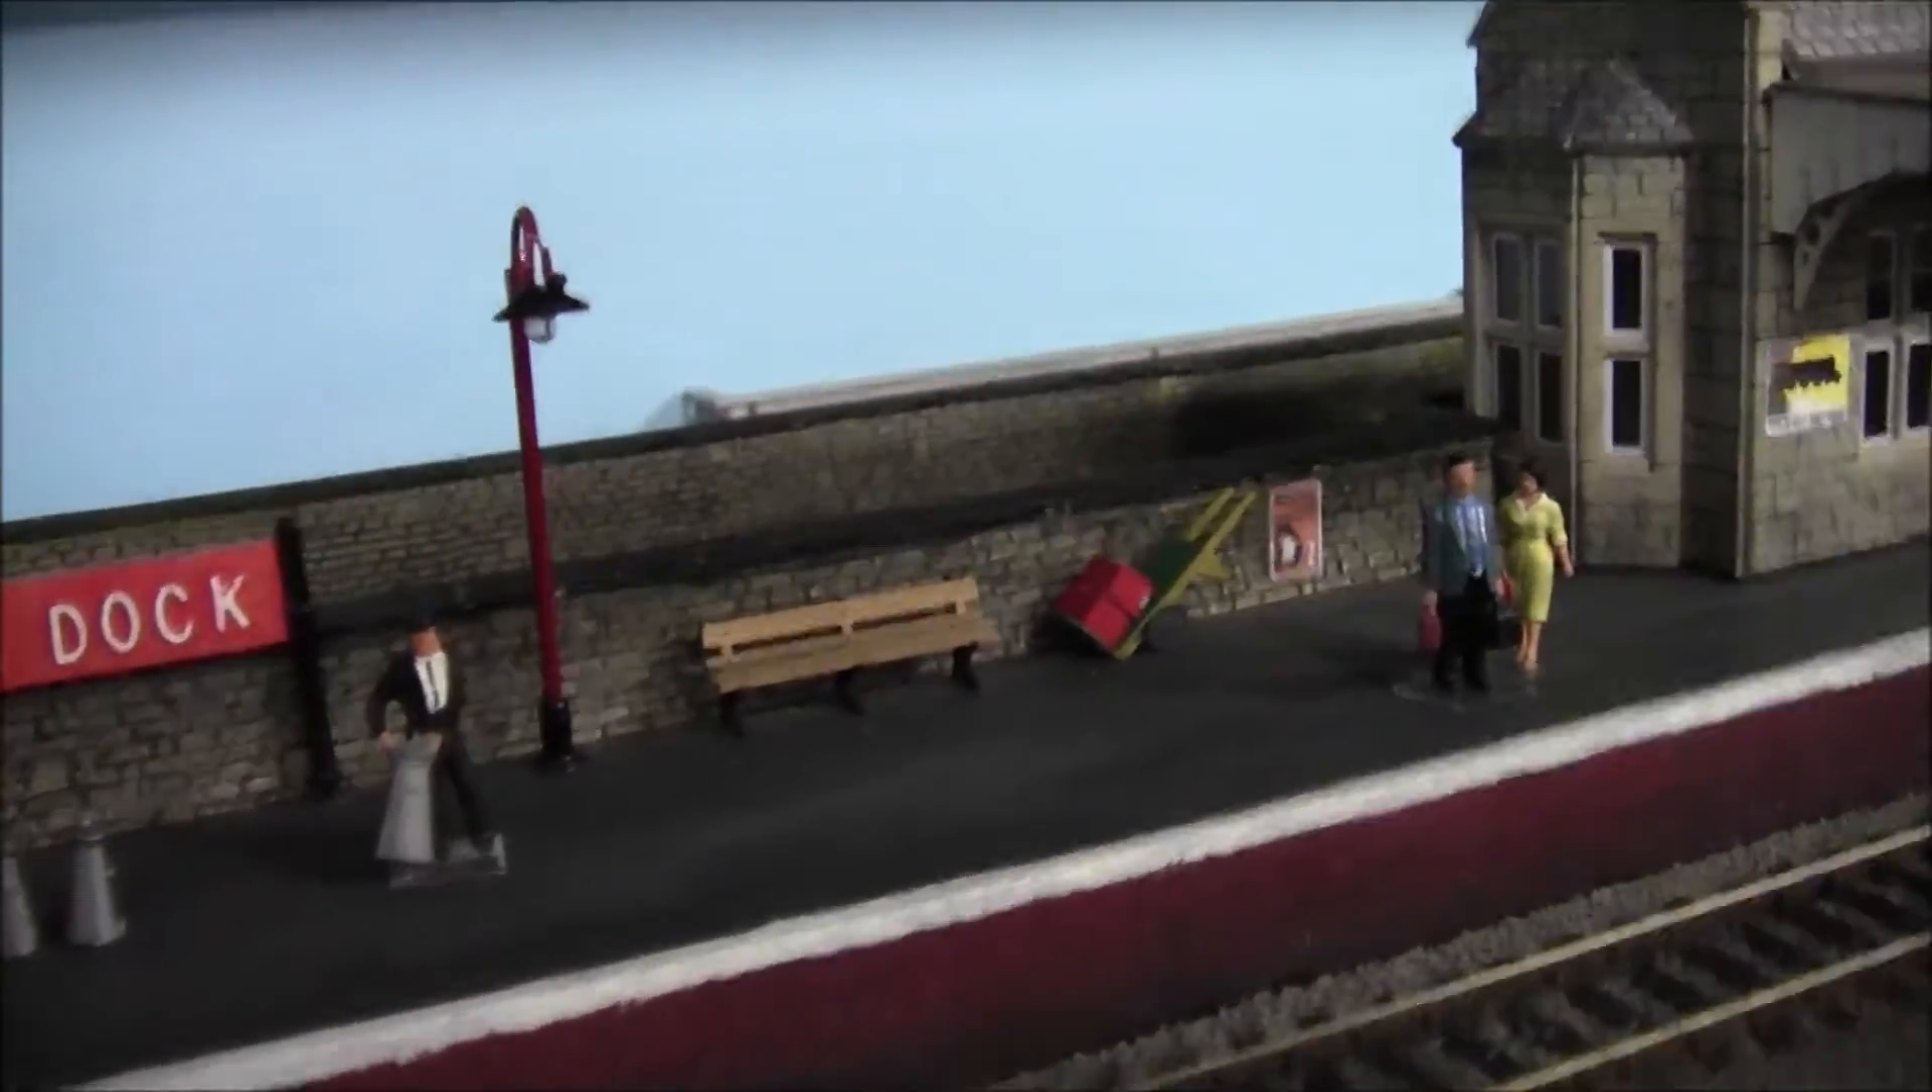Now there's been something missing at Tyne Dock for quite a while now, but now that the back end's done, or the back scene's done, I have now installed the lamp posts.